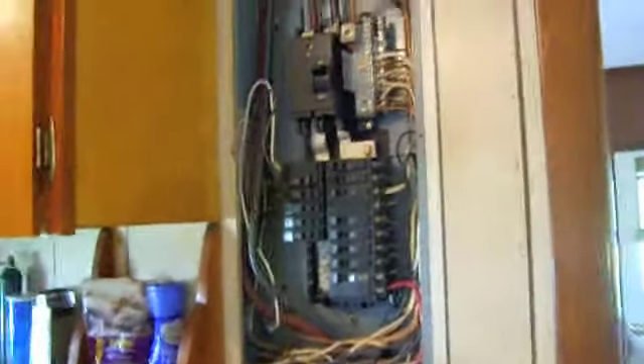All right, so I already removed the panel cover in the kitchen.